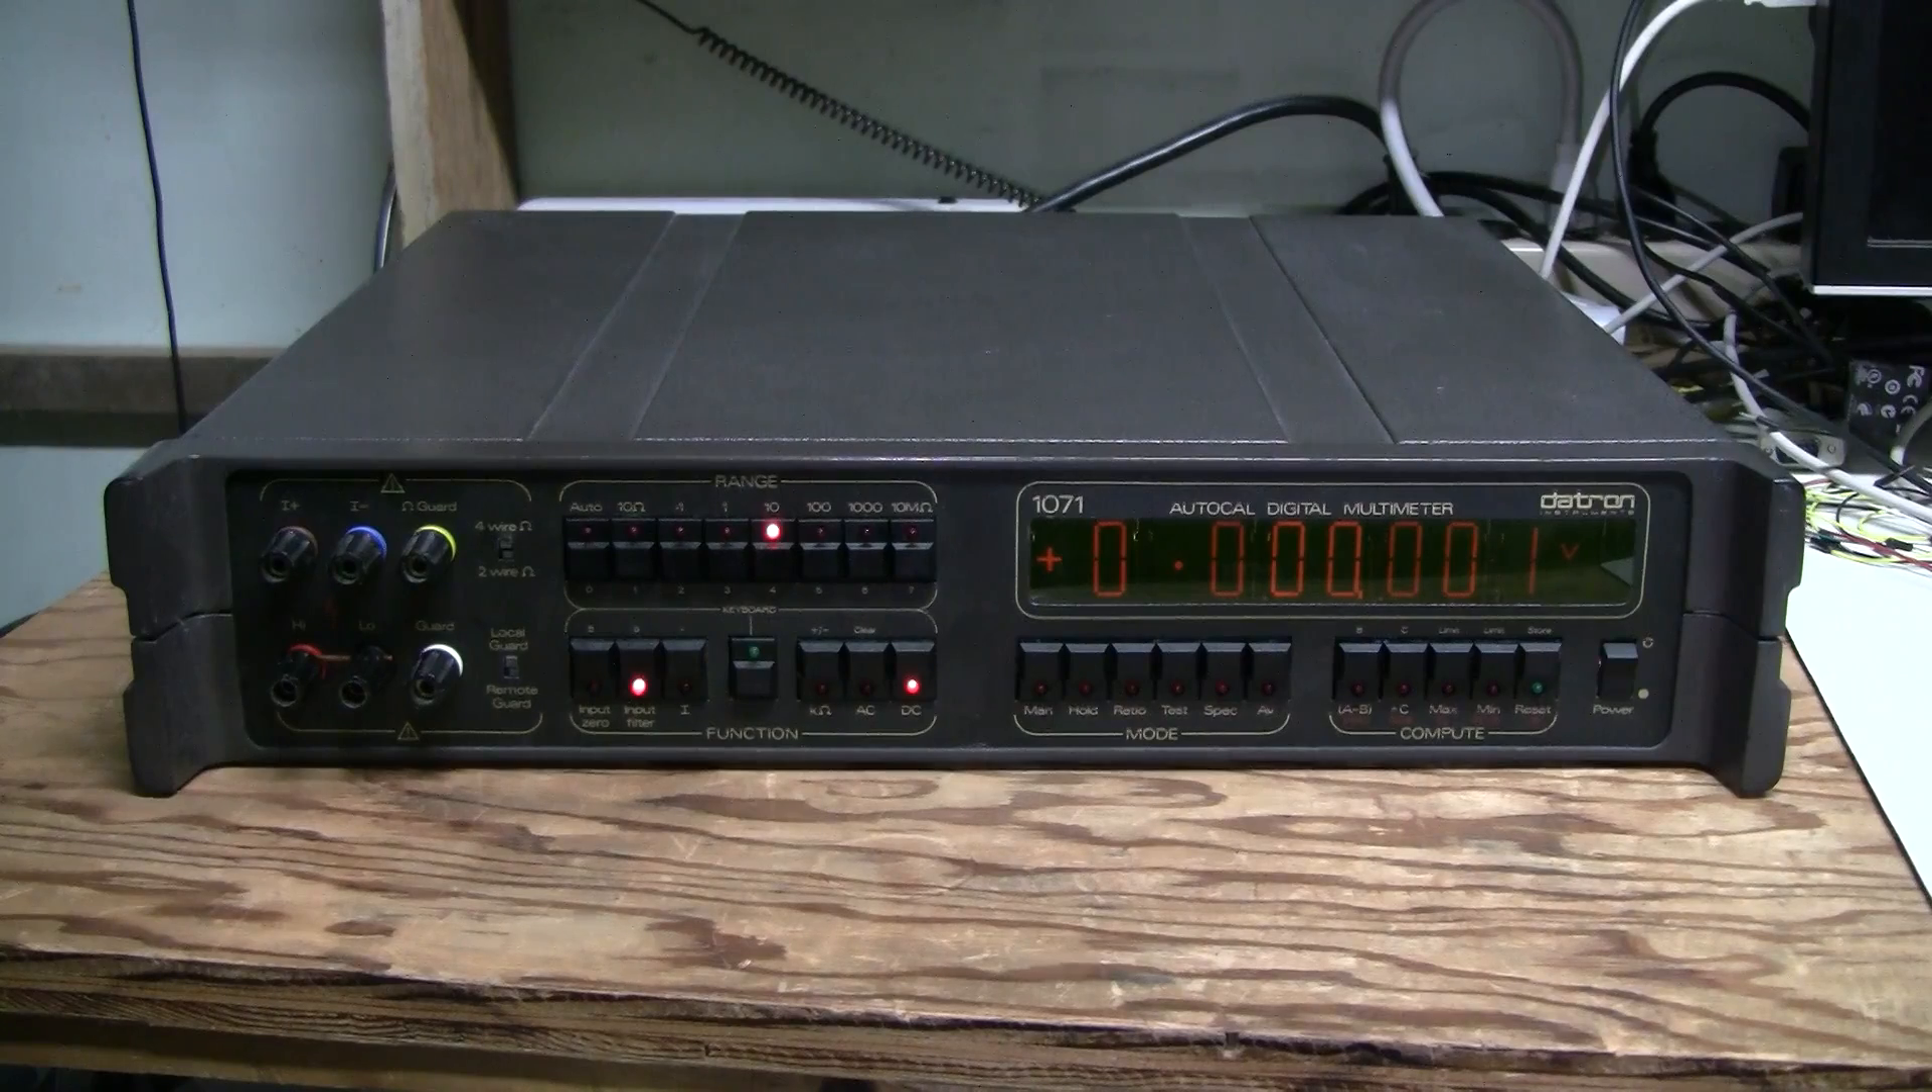The meter is back together and ready for use.